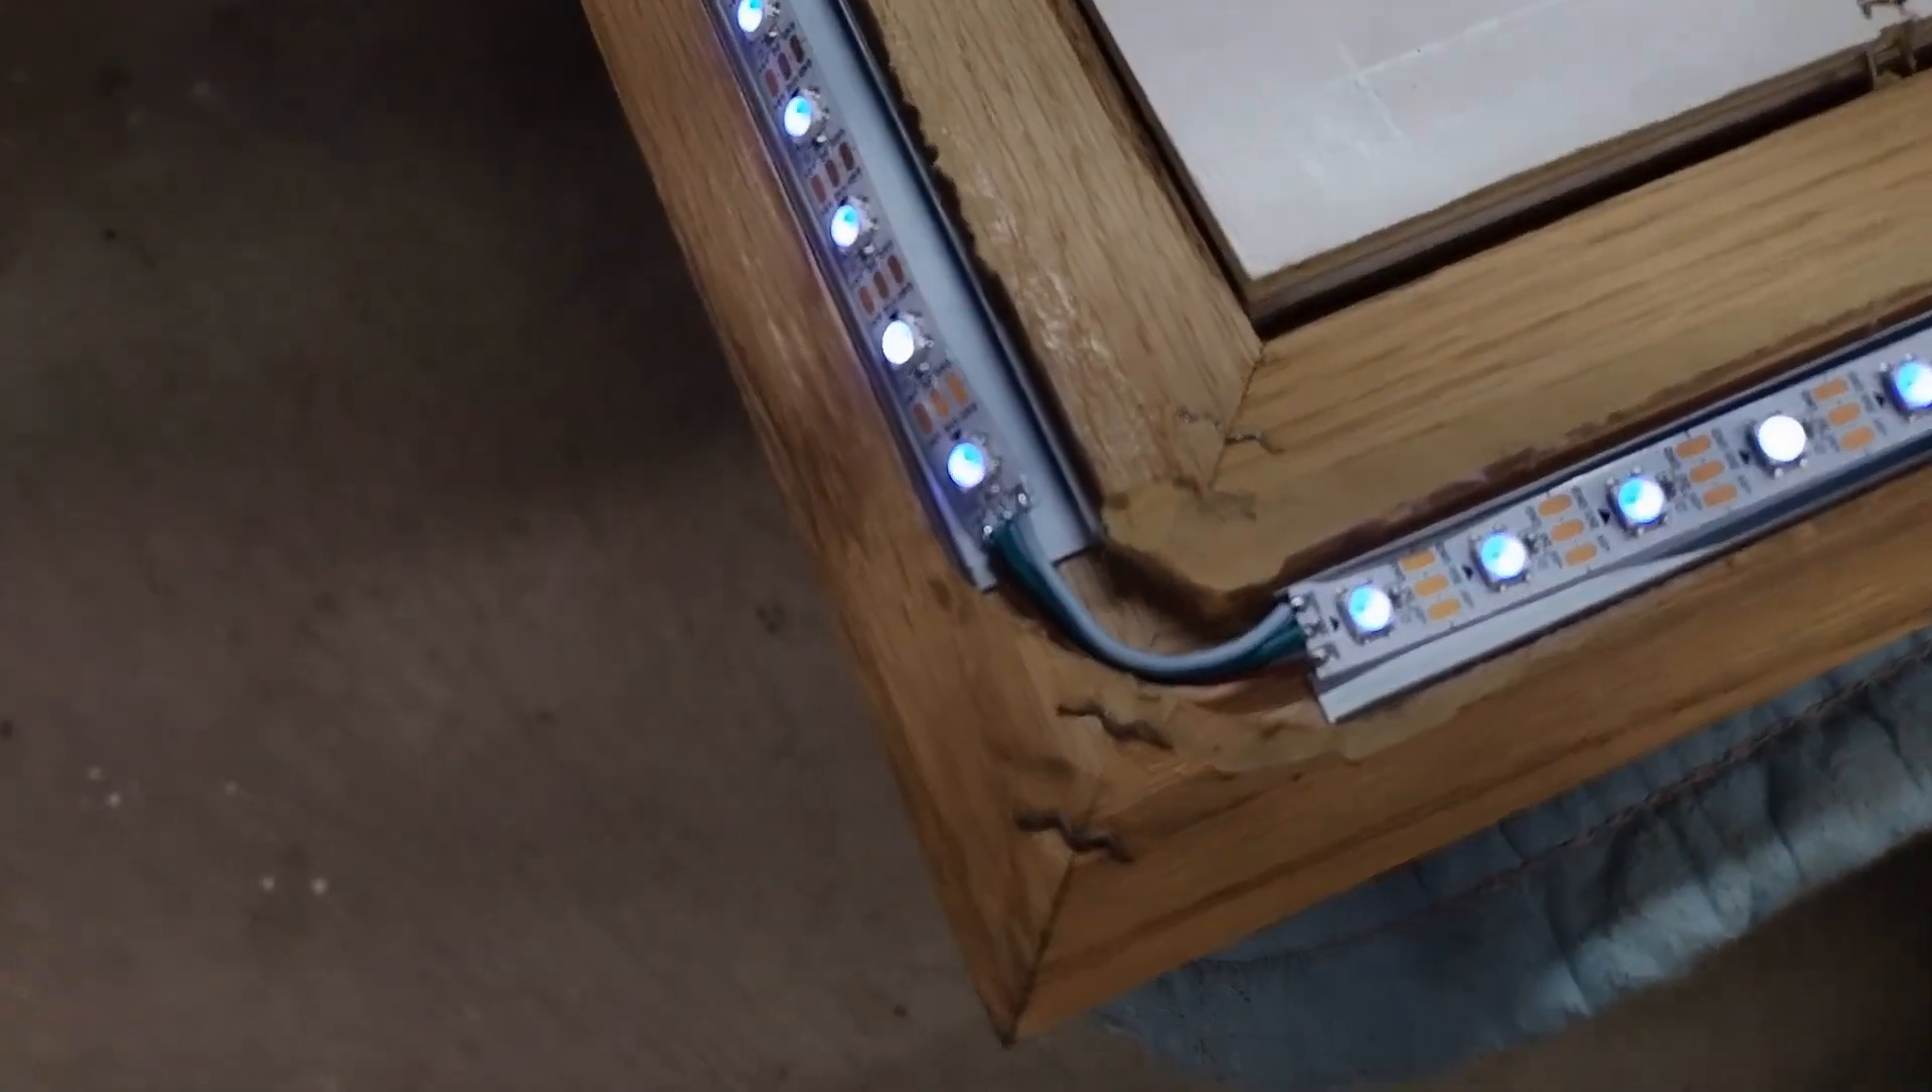We have the wiring done, soldering, little connectors on each end, joining them together, as you can see.